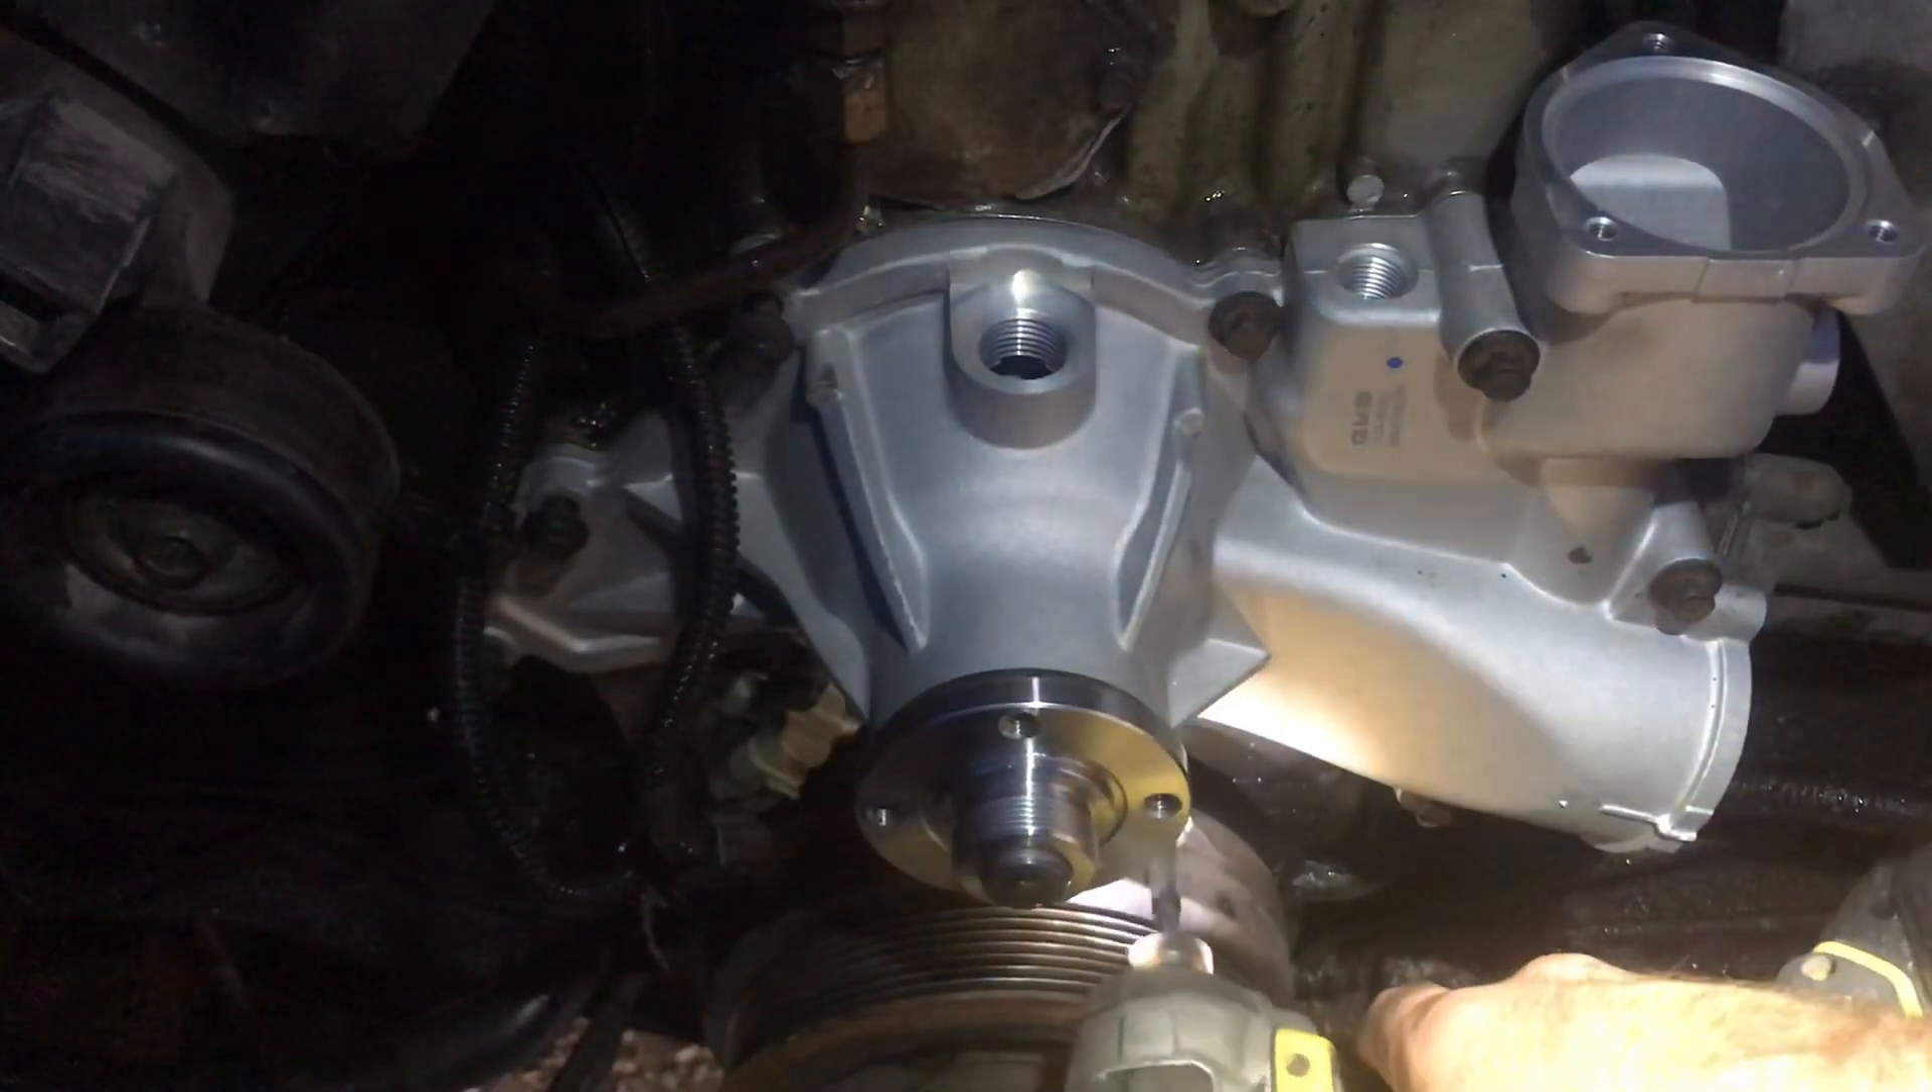But, I've just gone around now and put the pump back on. And just got all the bolts started.